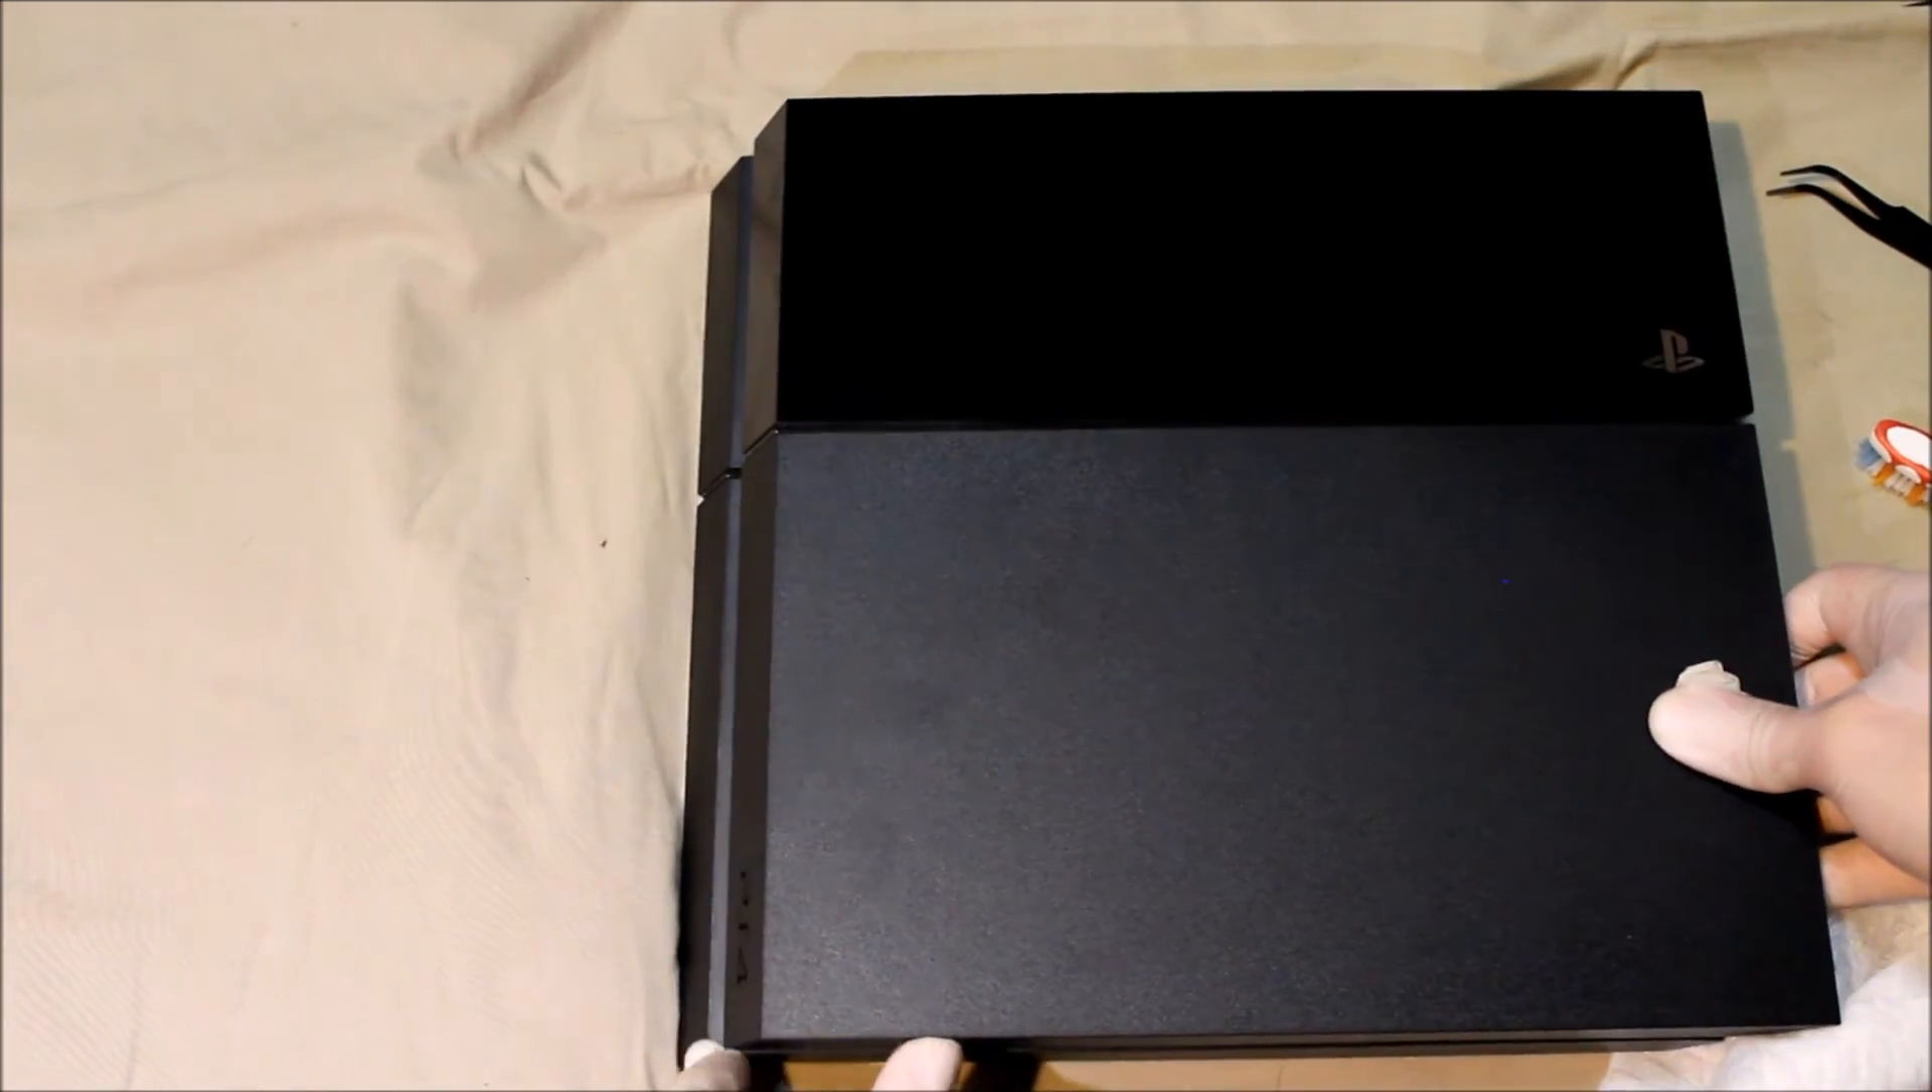We have completely reassembled our classic ps4 and replace the thermal paste so now it's ready for gaming.